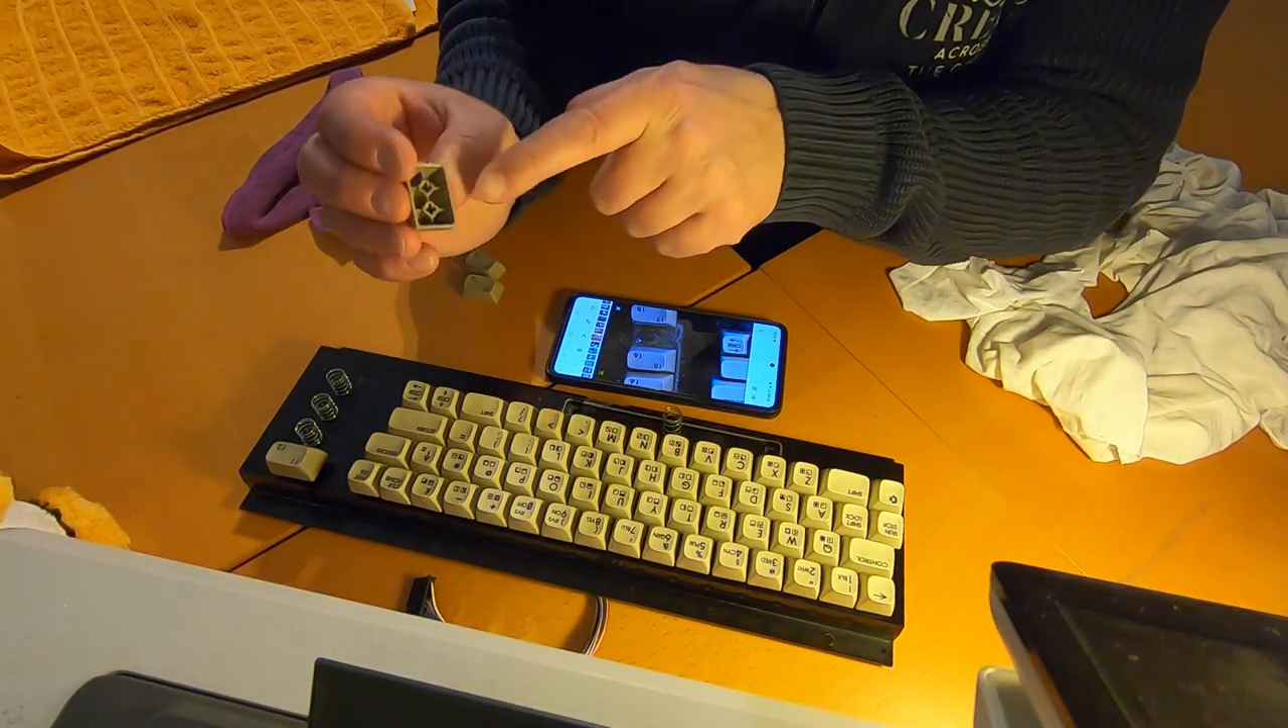So die mittleren tasten die sind jetzt alle drin jetzt habe ich noch die f-tasten.